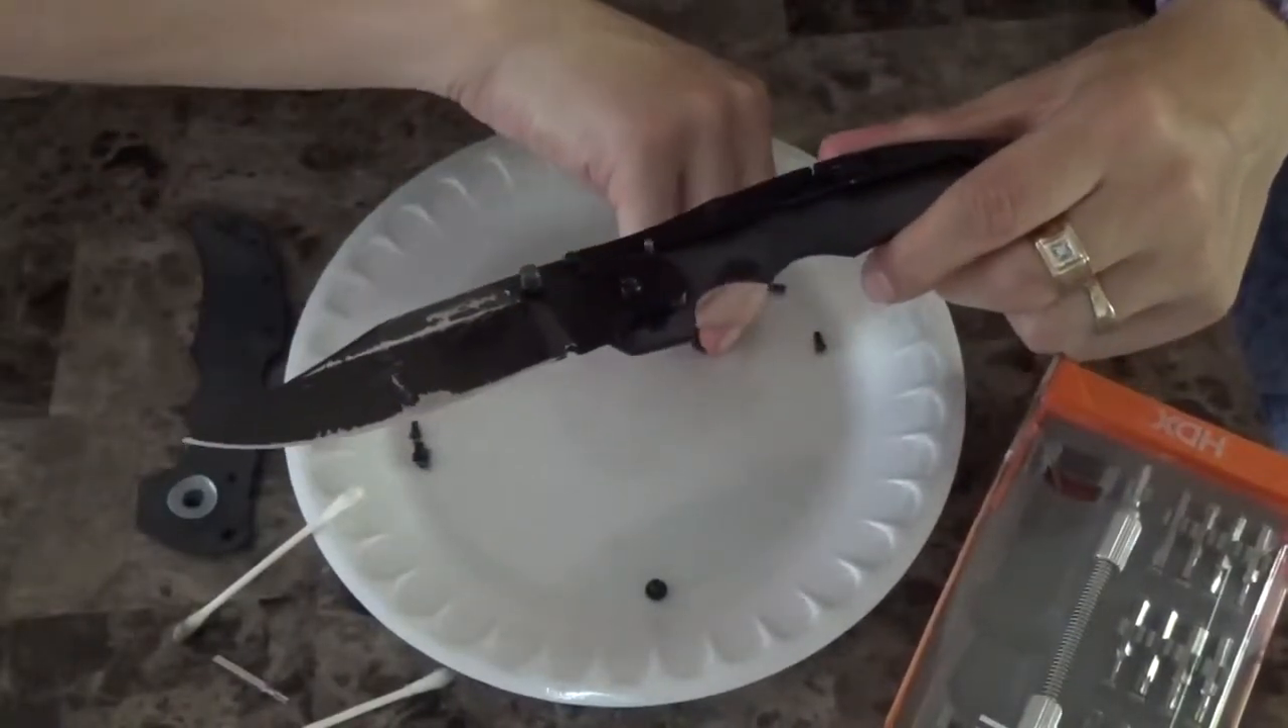Now we got our blade on there working.